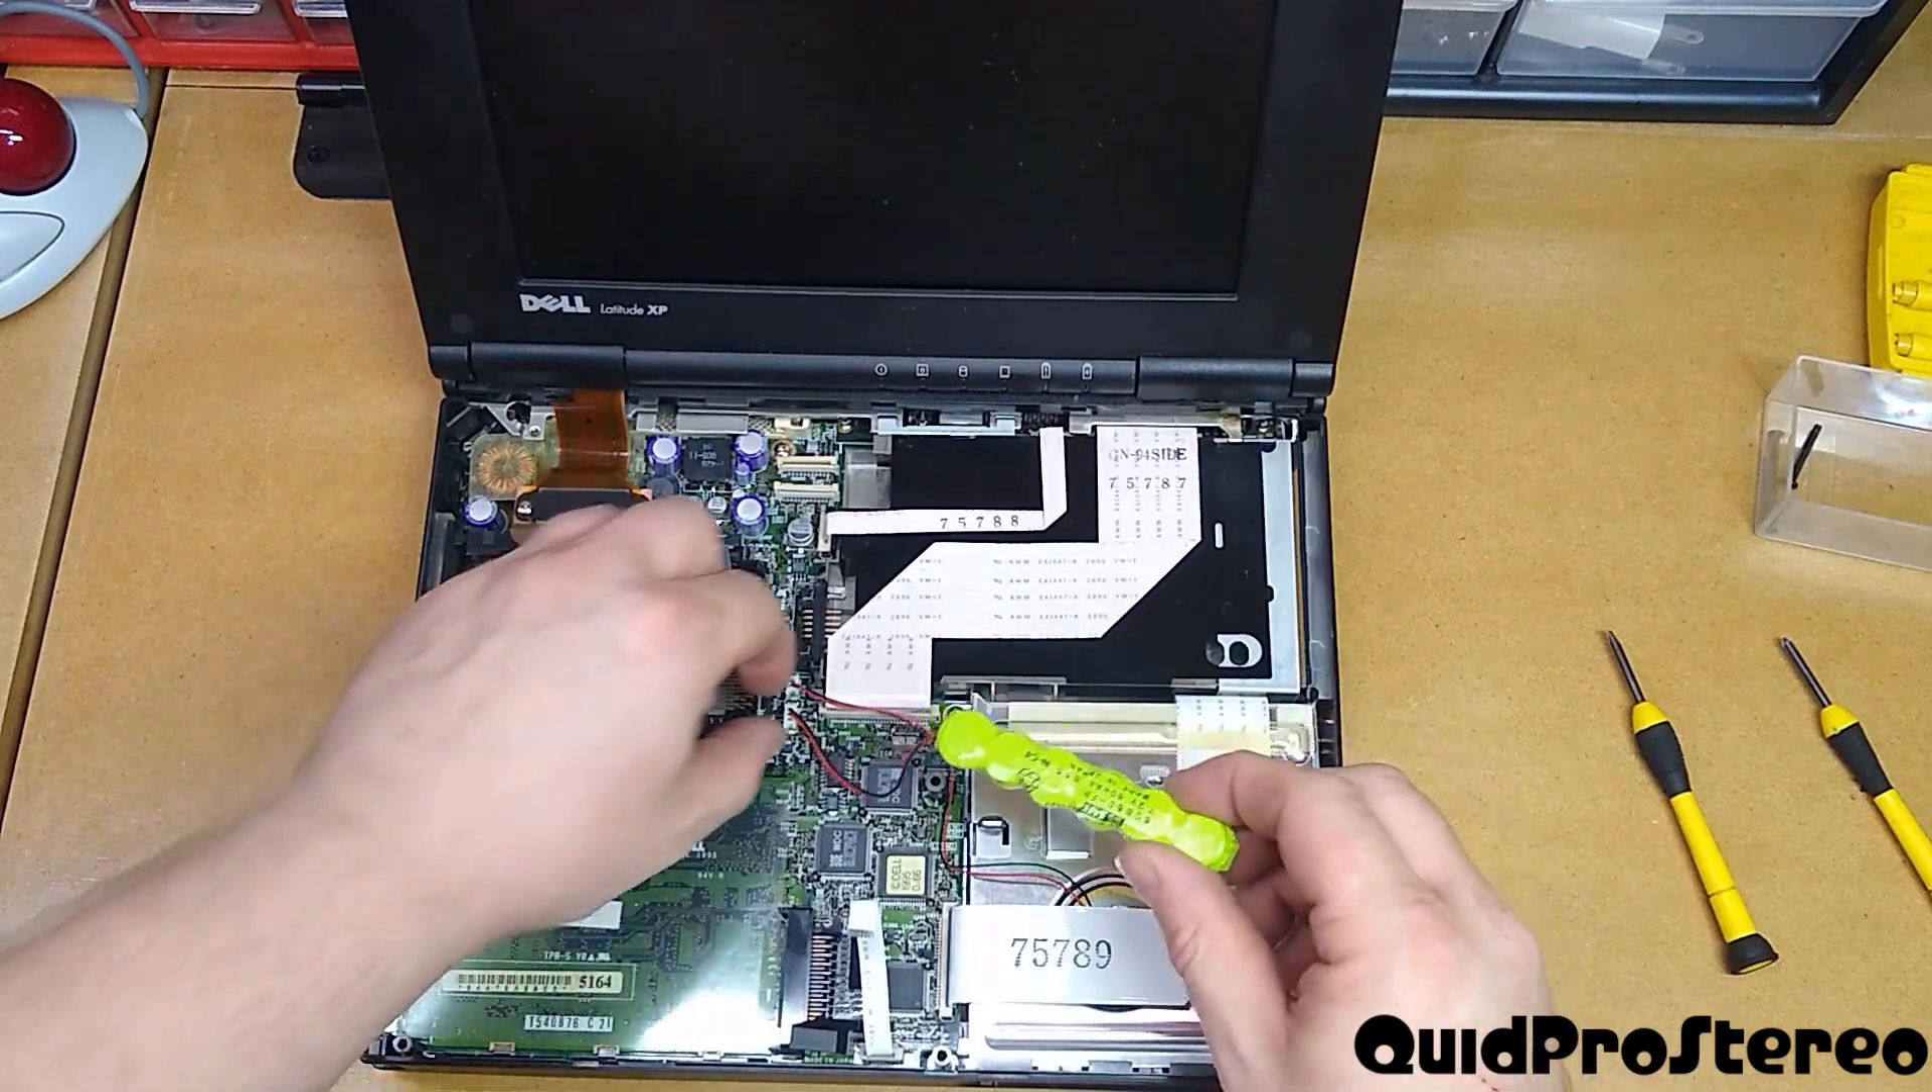Now the keyboard's out of the way.